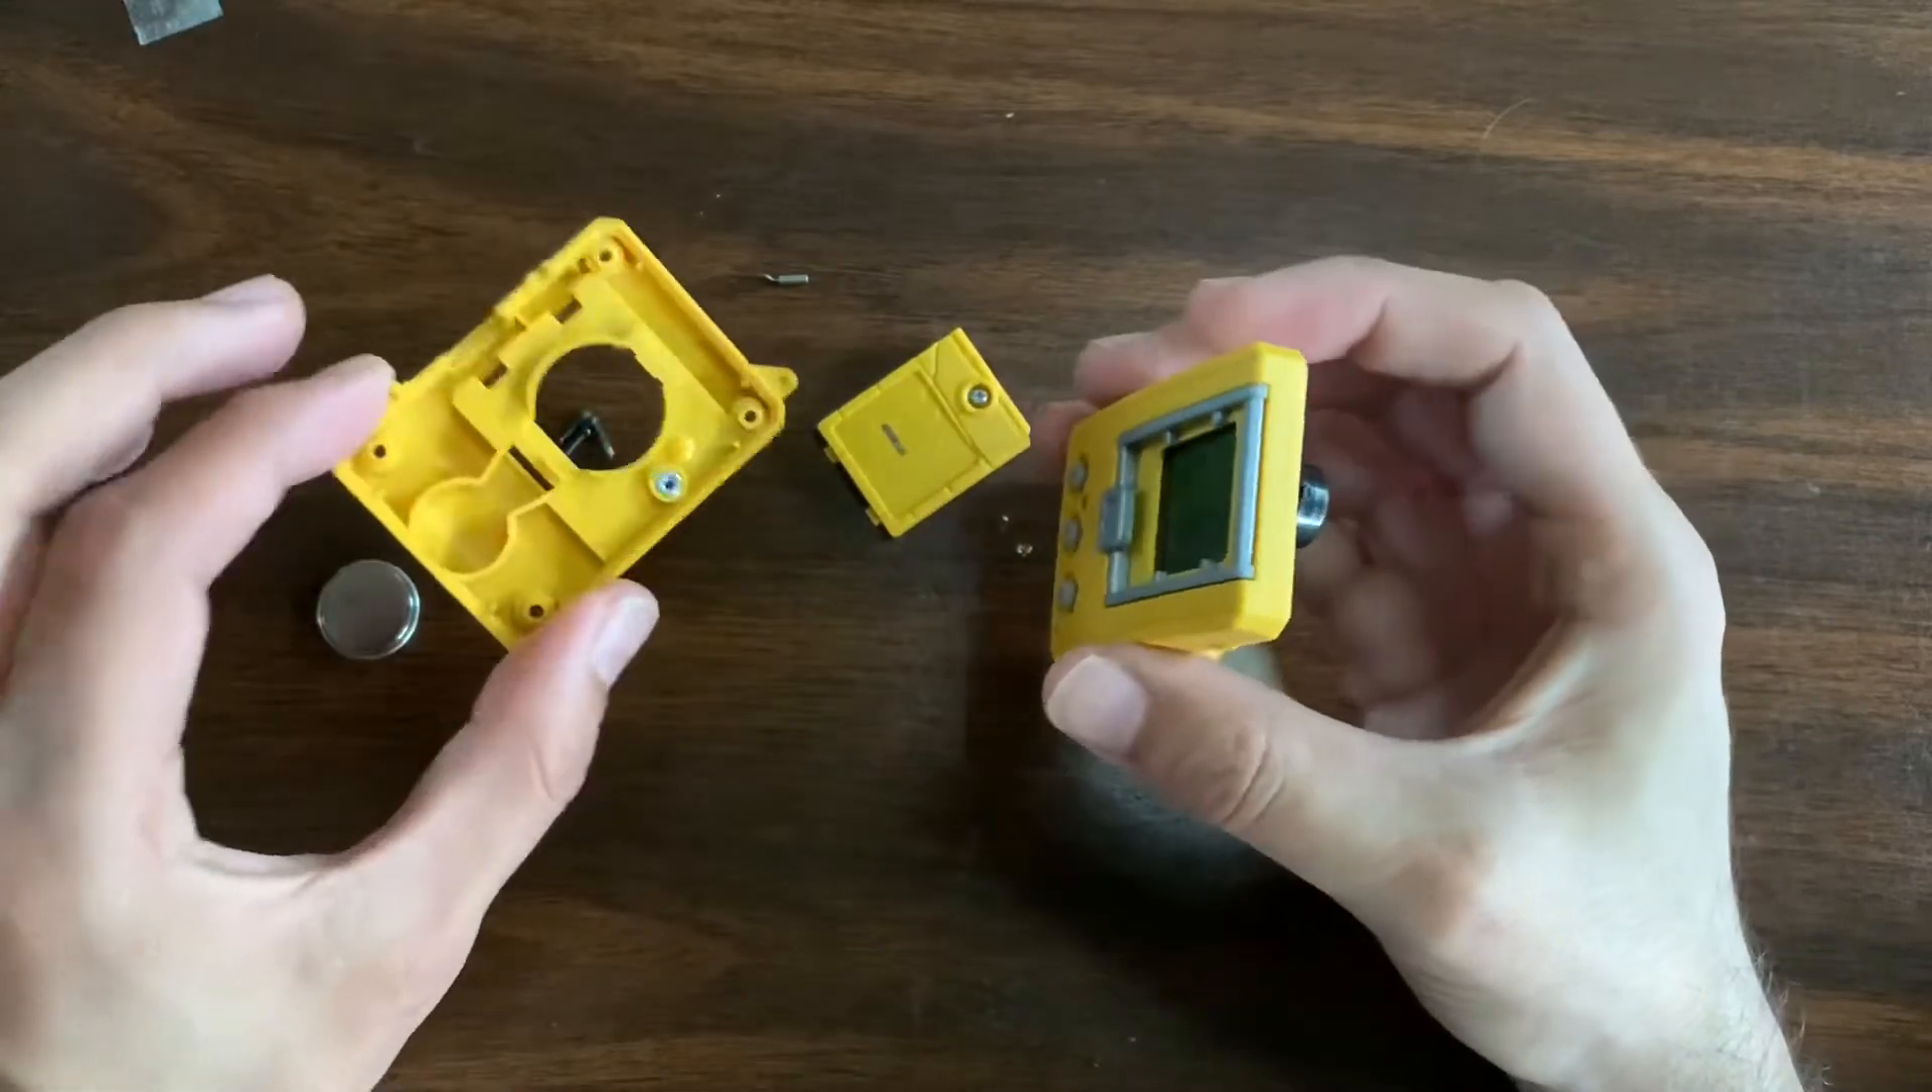So this is what the Digimon looks like when it's disassembled.